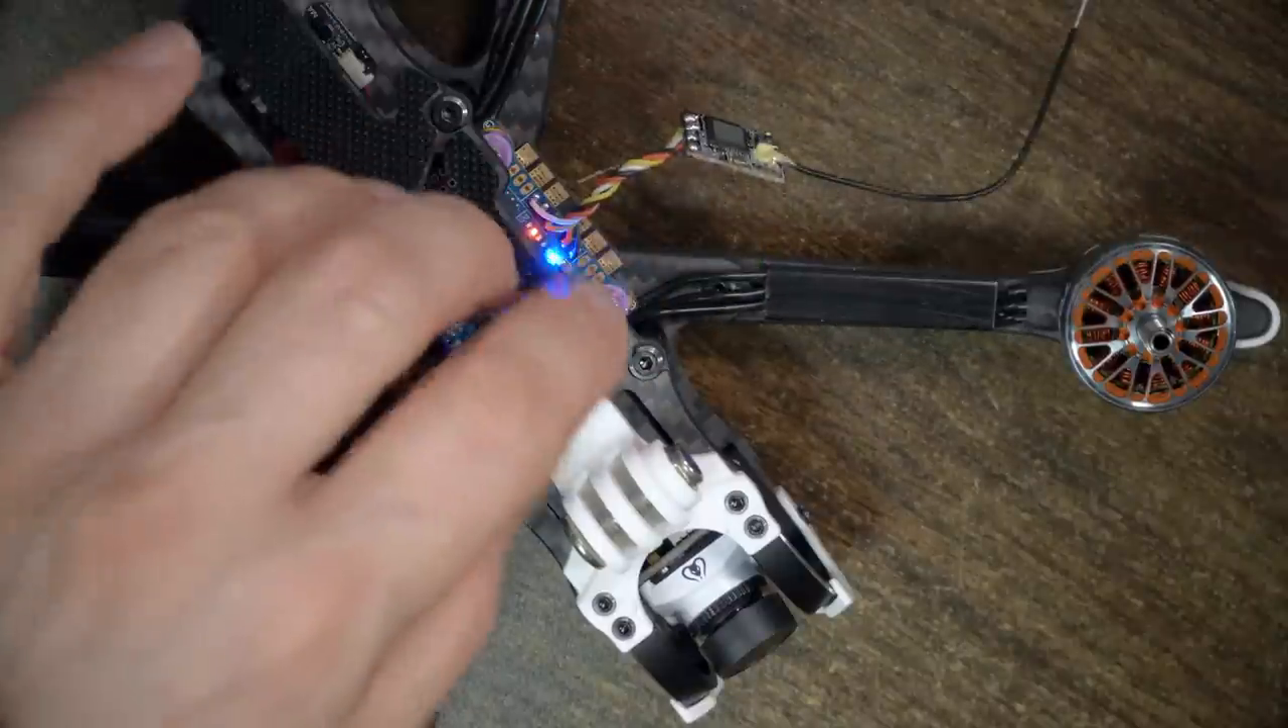This is why I haven't installed the receiver in the quad yet because I want you to be able to see this stuff.